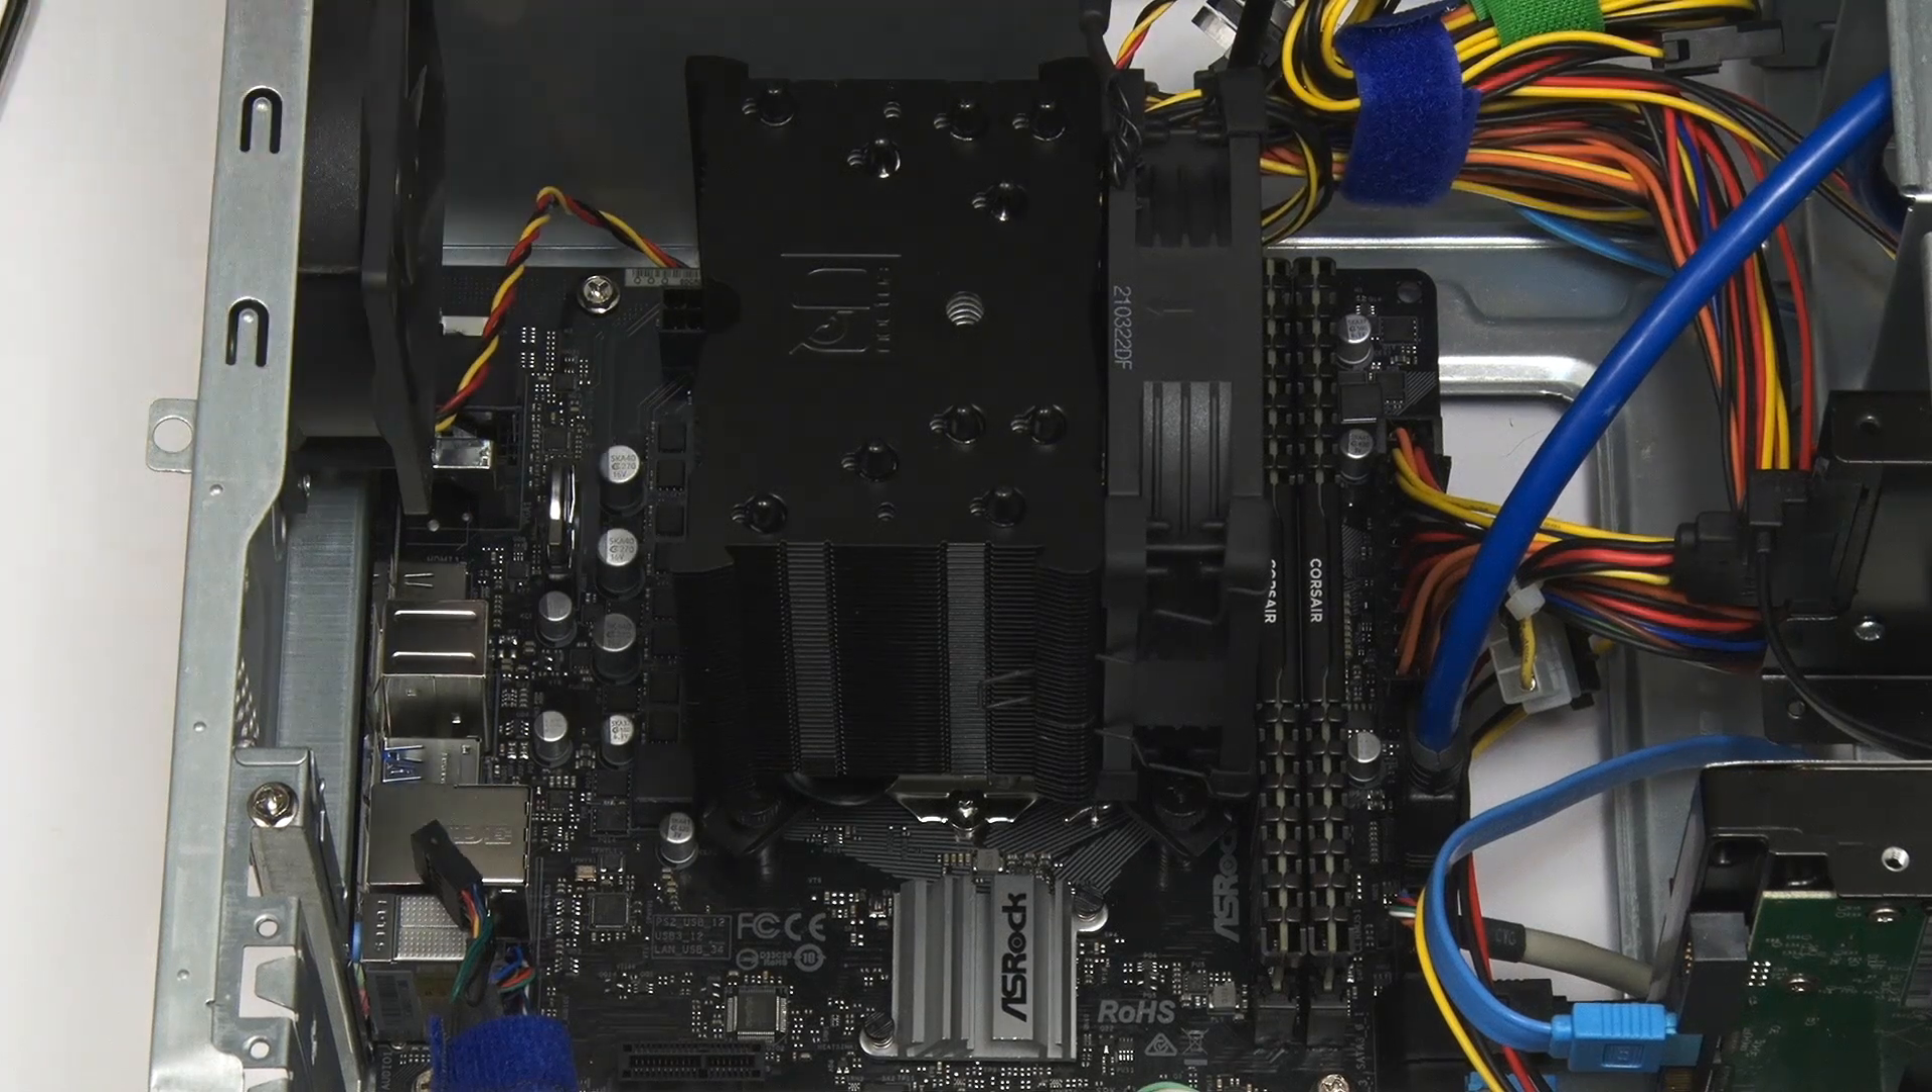And lo and behold, we have fitted the new Noctua cooler. And so if I put the sides back onto the case, we're all now ready to run some more tests.